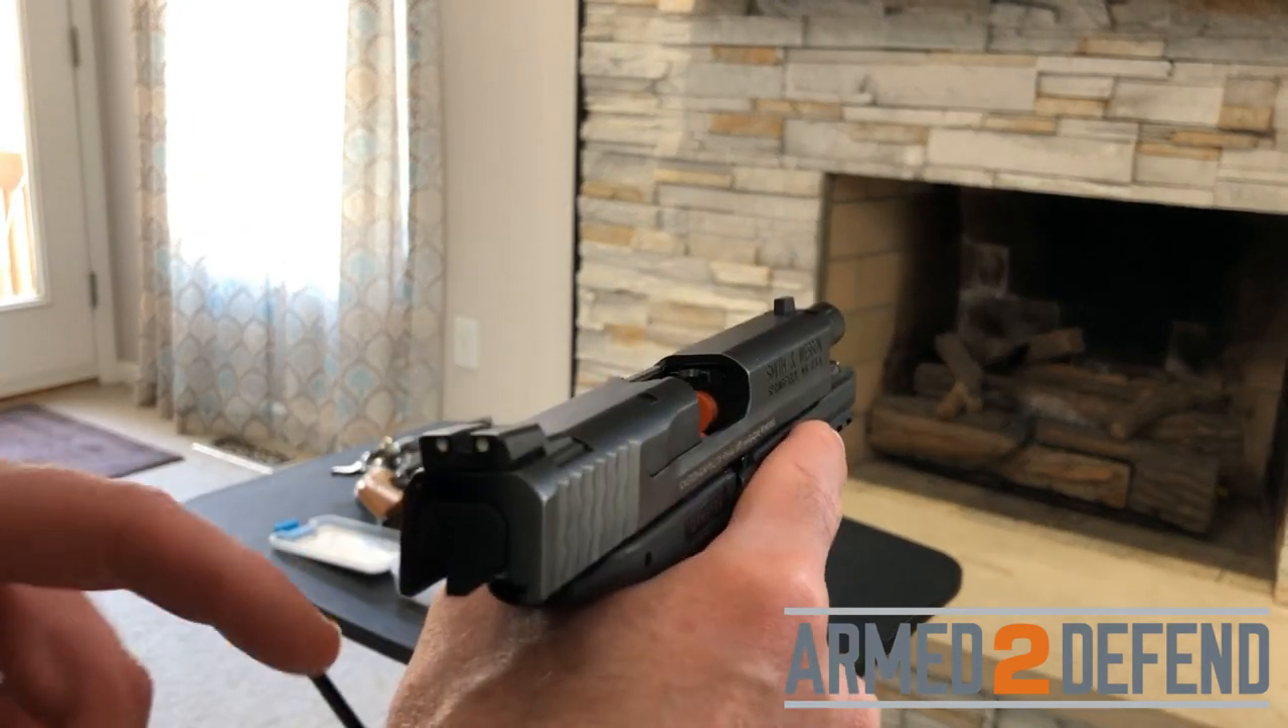When I release the slide, notice that the slide doesn't go all the way forward and you have the cartridges are actually jammed up in there. So you got the one that's in the chamber and then you got the one on top of the magazine that's trying to be fed into the chamber. So that's why it's called double feed.